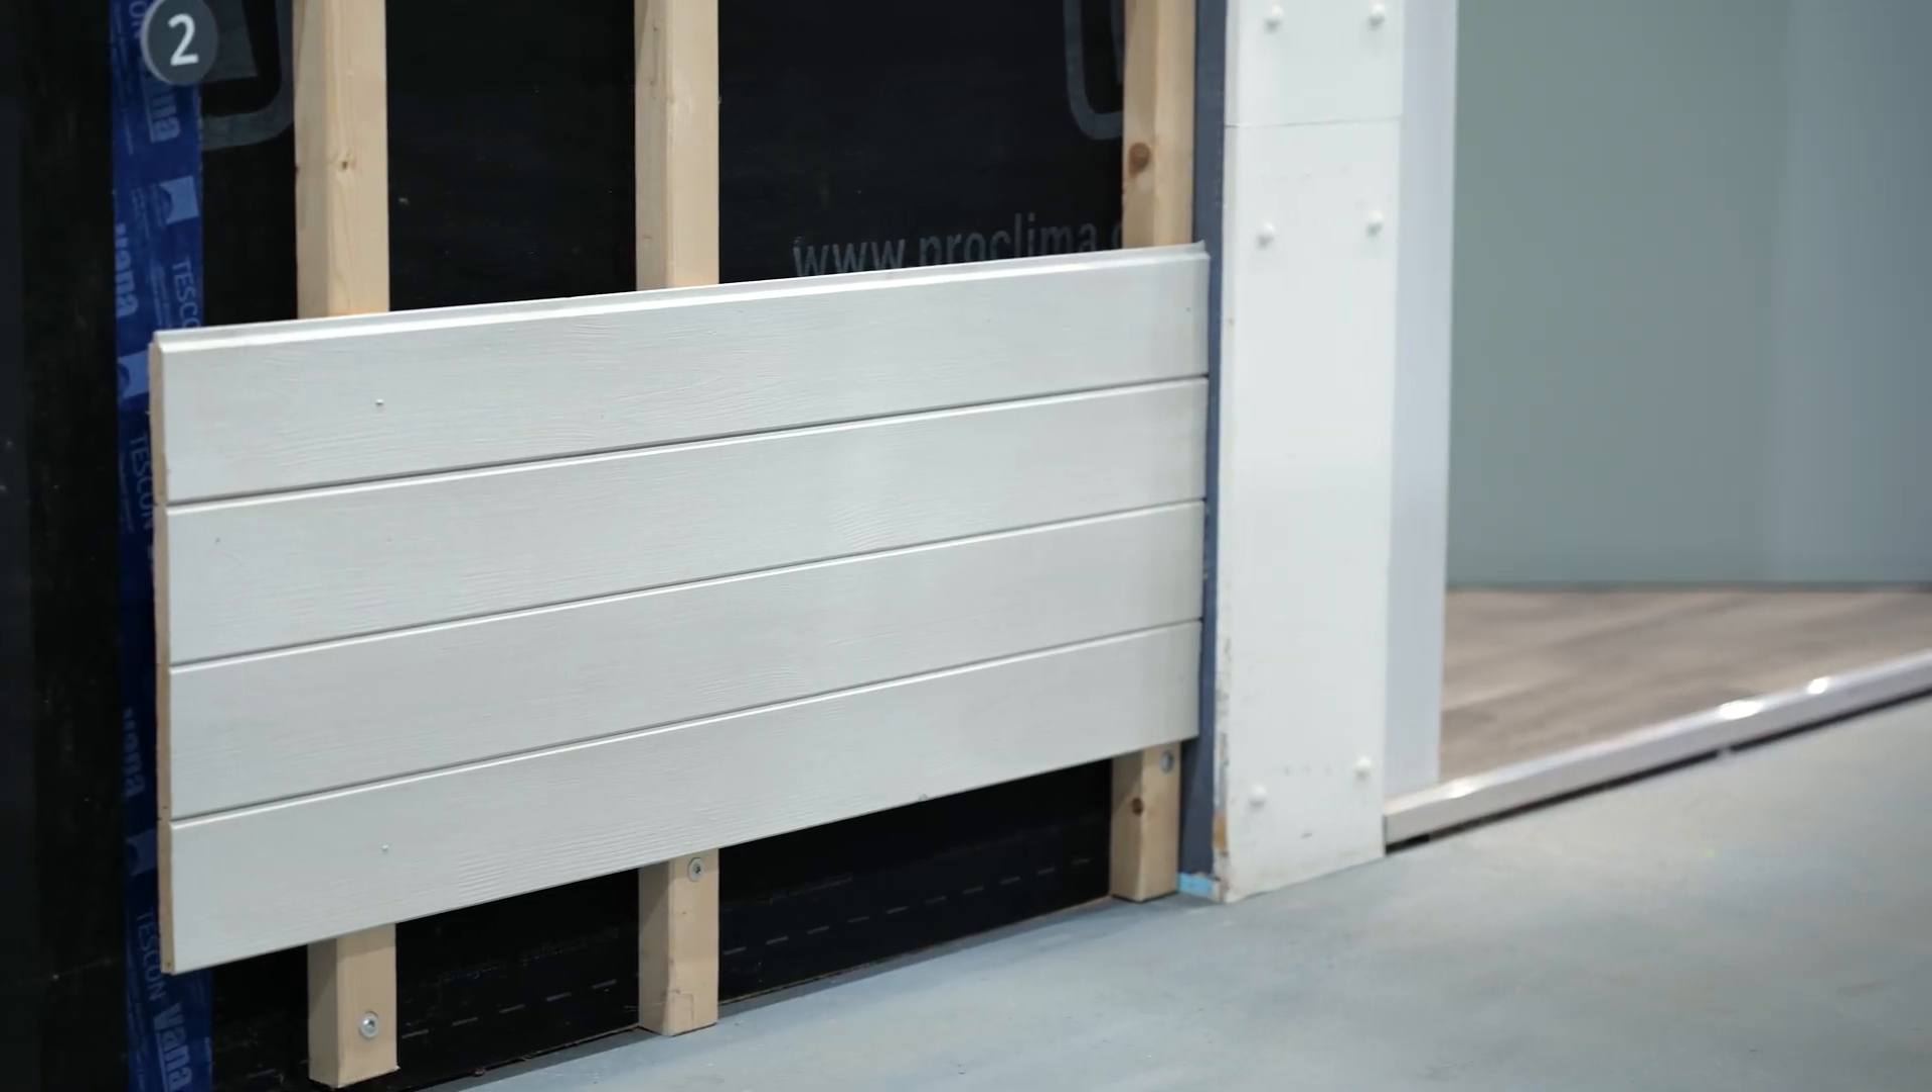The cladding on this side of the exhibit is closed so there are no gaps between the sheets of cladding.